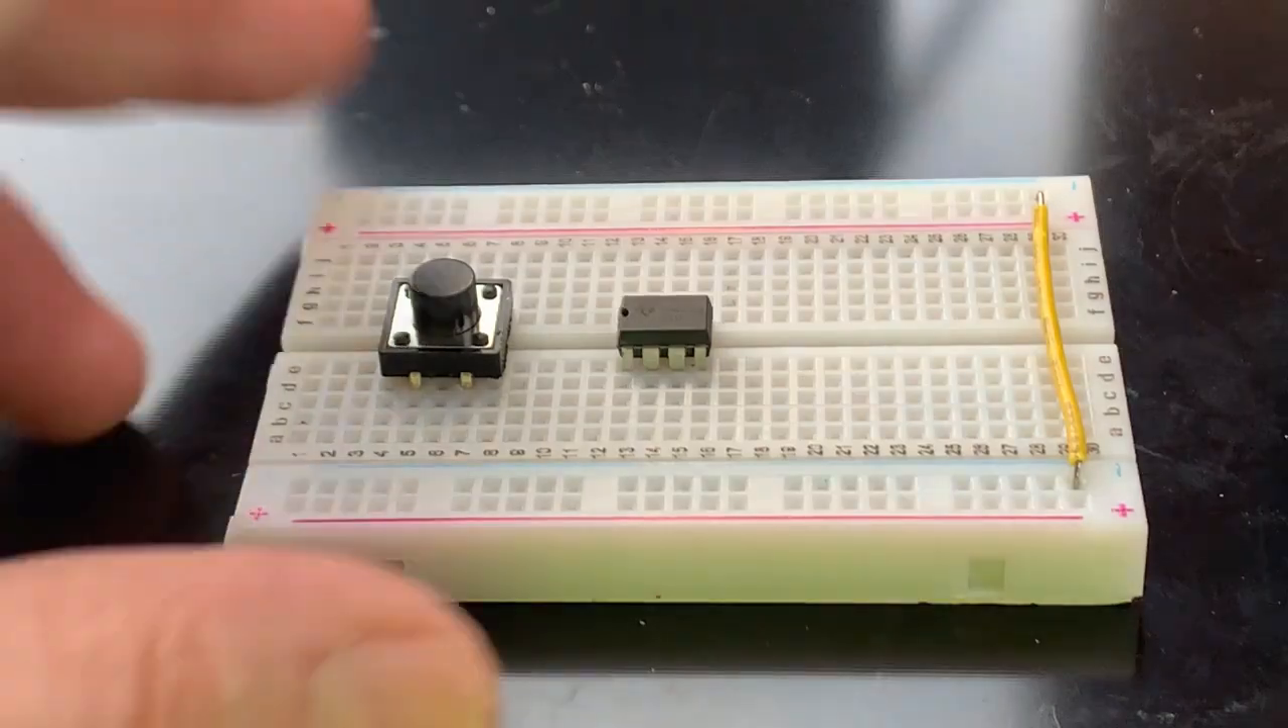So we've got the chip and the switch on the breadboard like that.